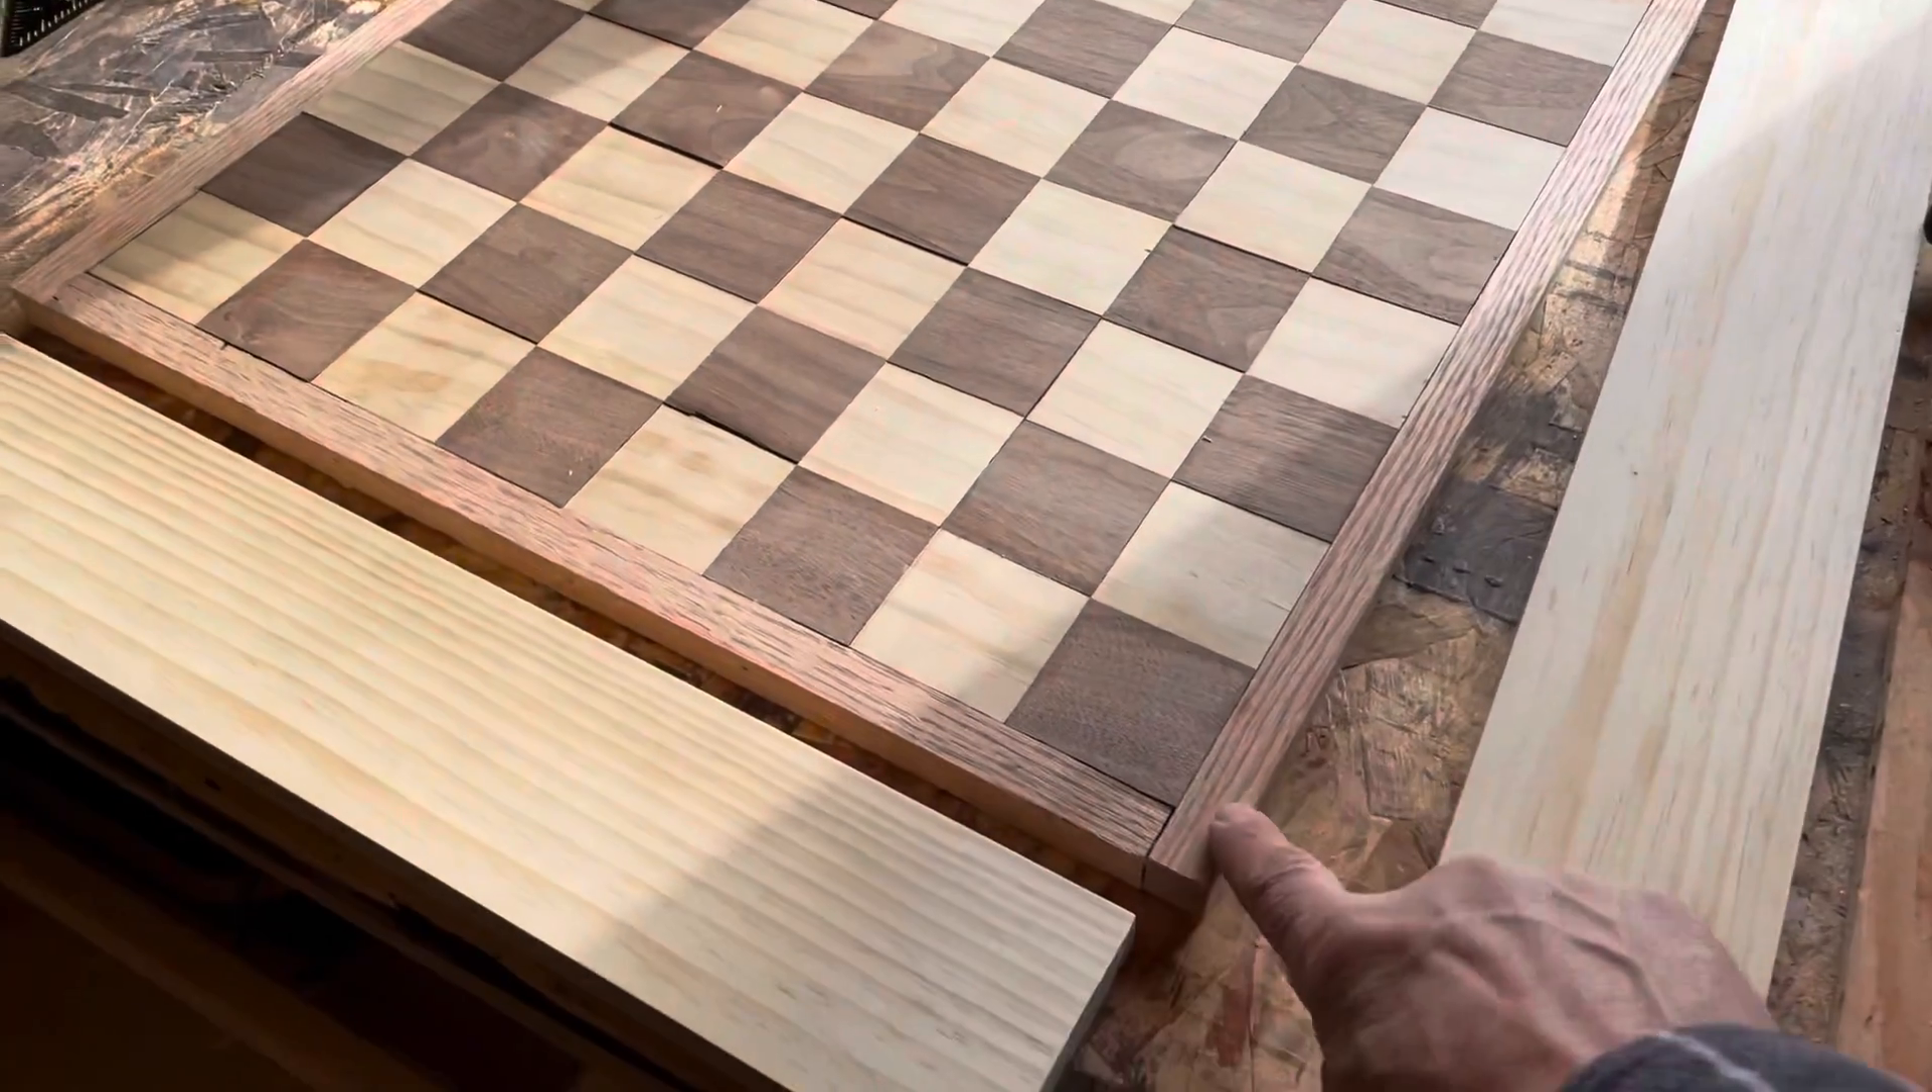This is what we put on last. This little border made out of oak.